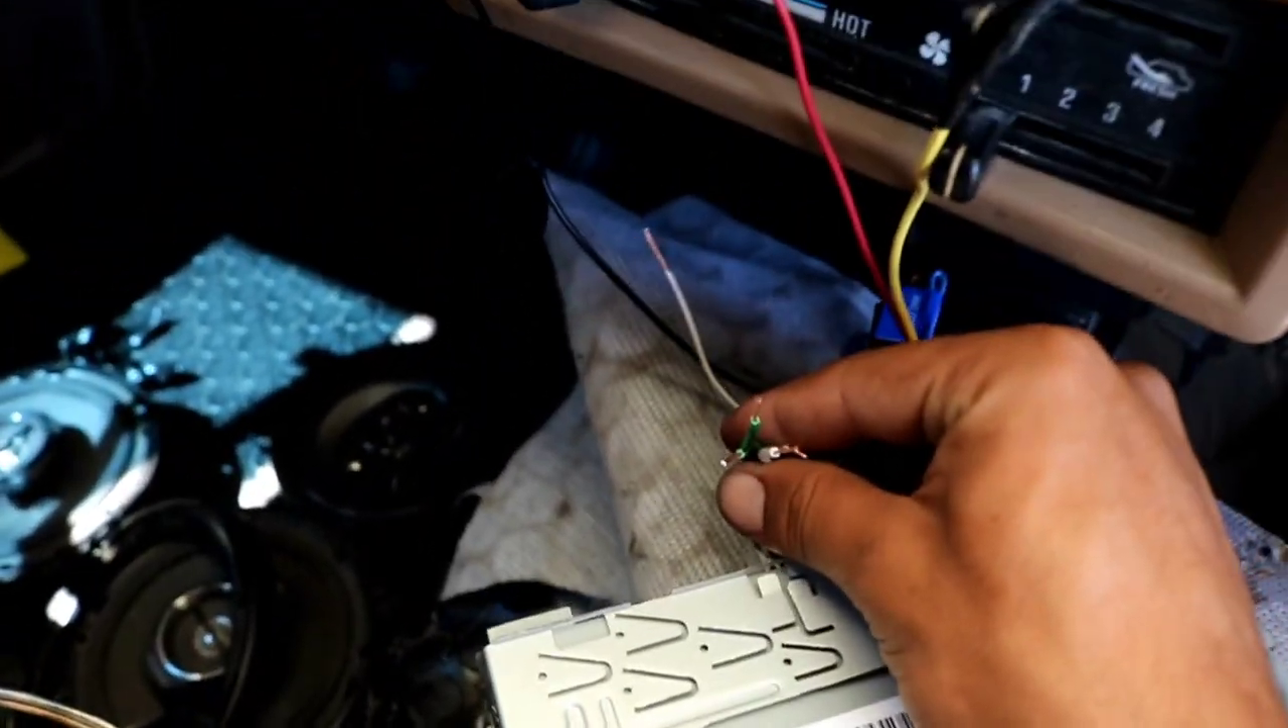Now he's got to hook up all these speaker wires and it's pretty much done.